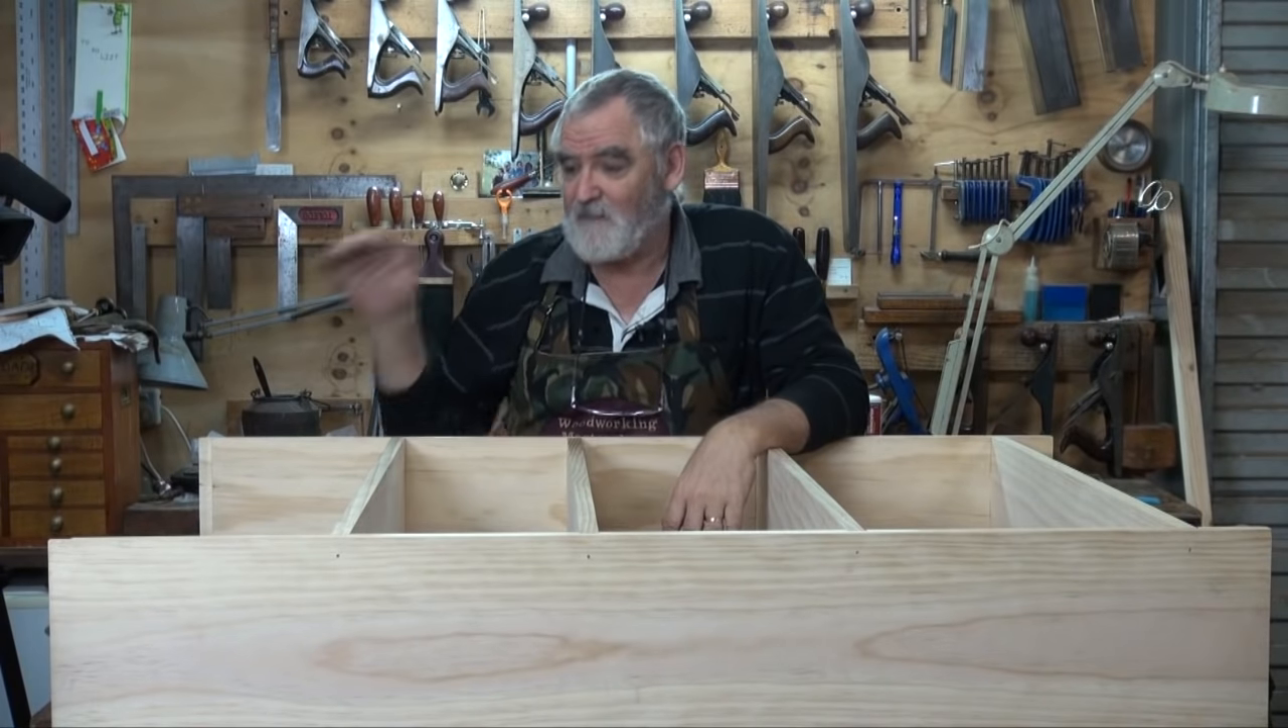That's the carcass put together except for the top bit.